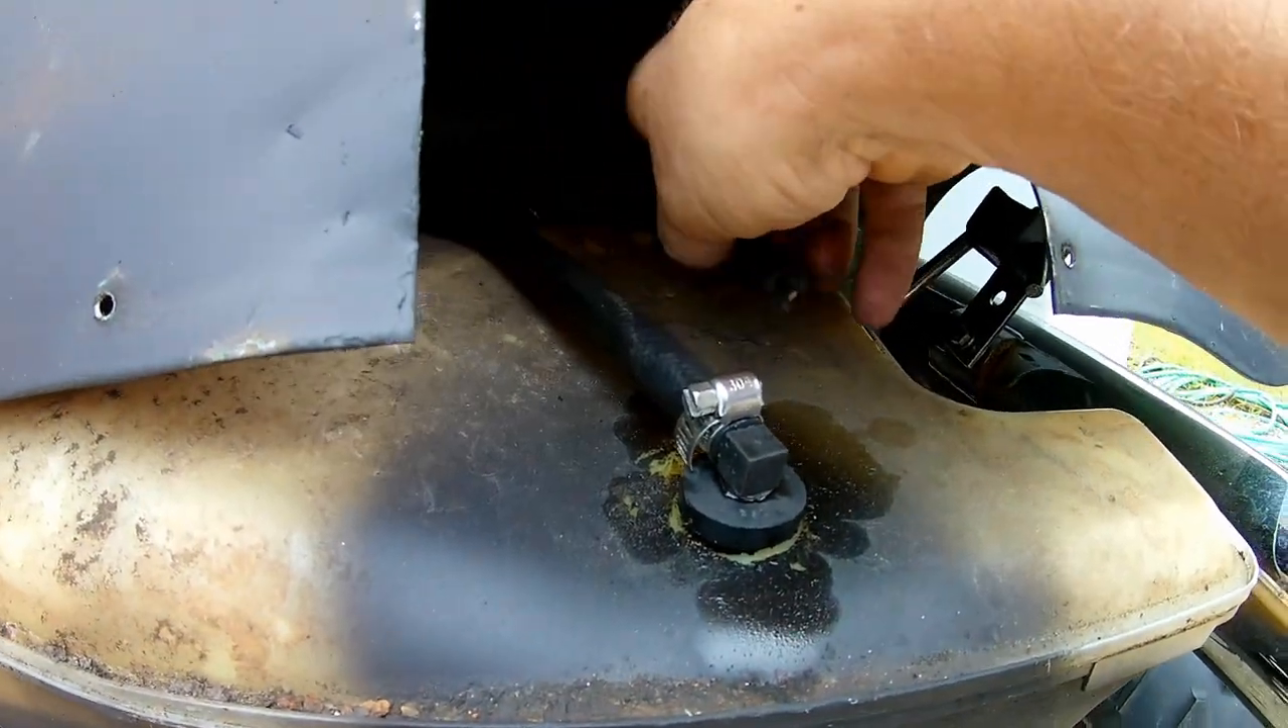Alright, so I've got my new hose put in.